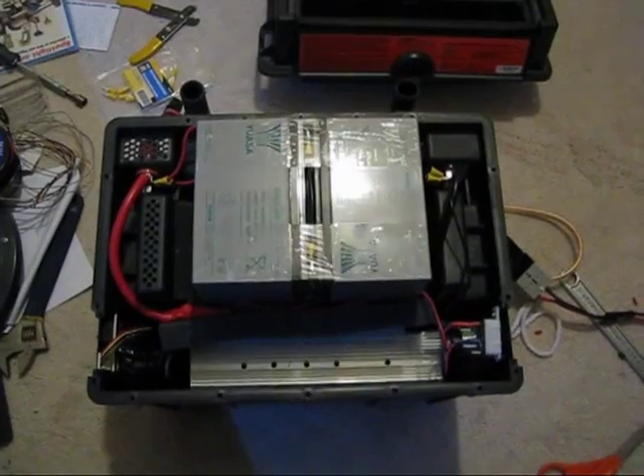So all I really need to do is just take the cover and attach it.